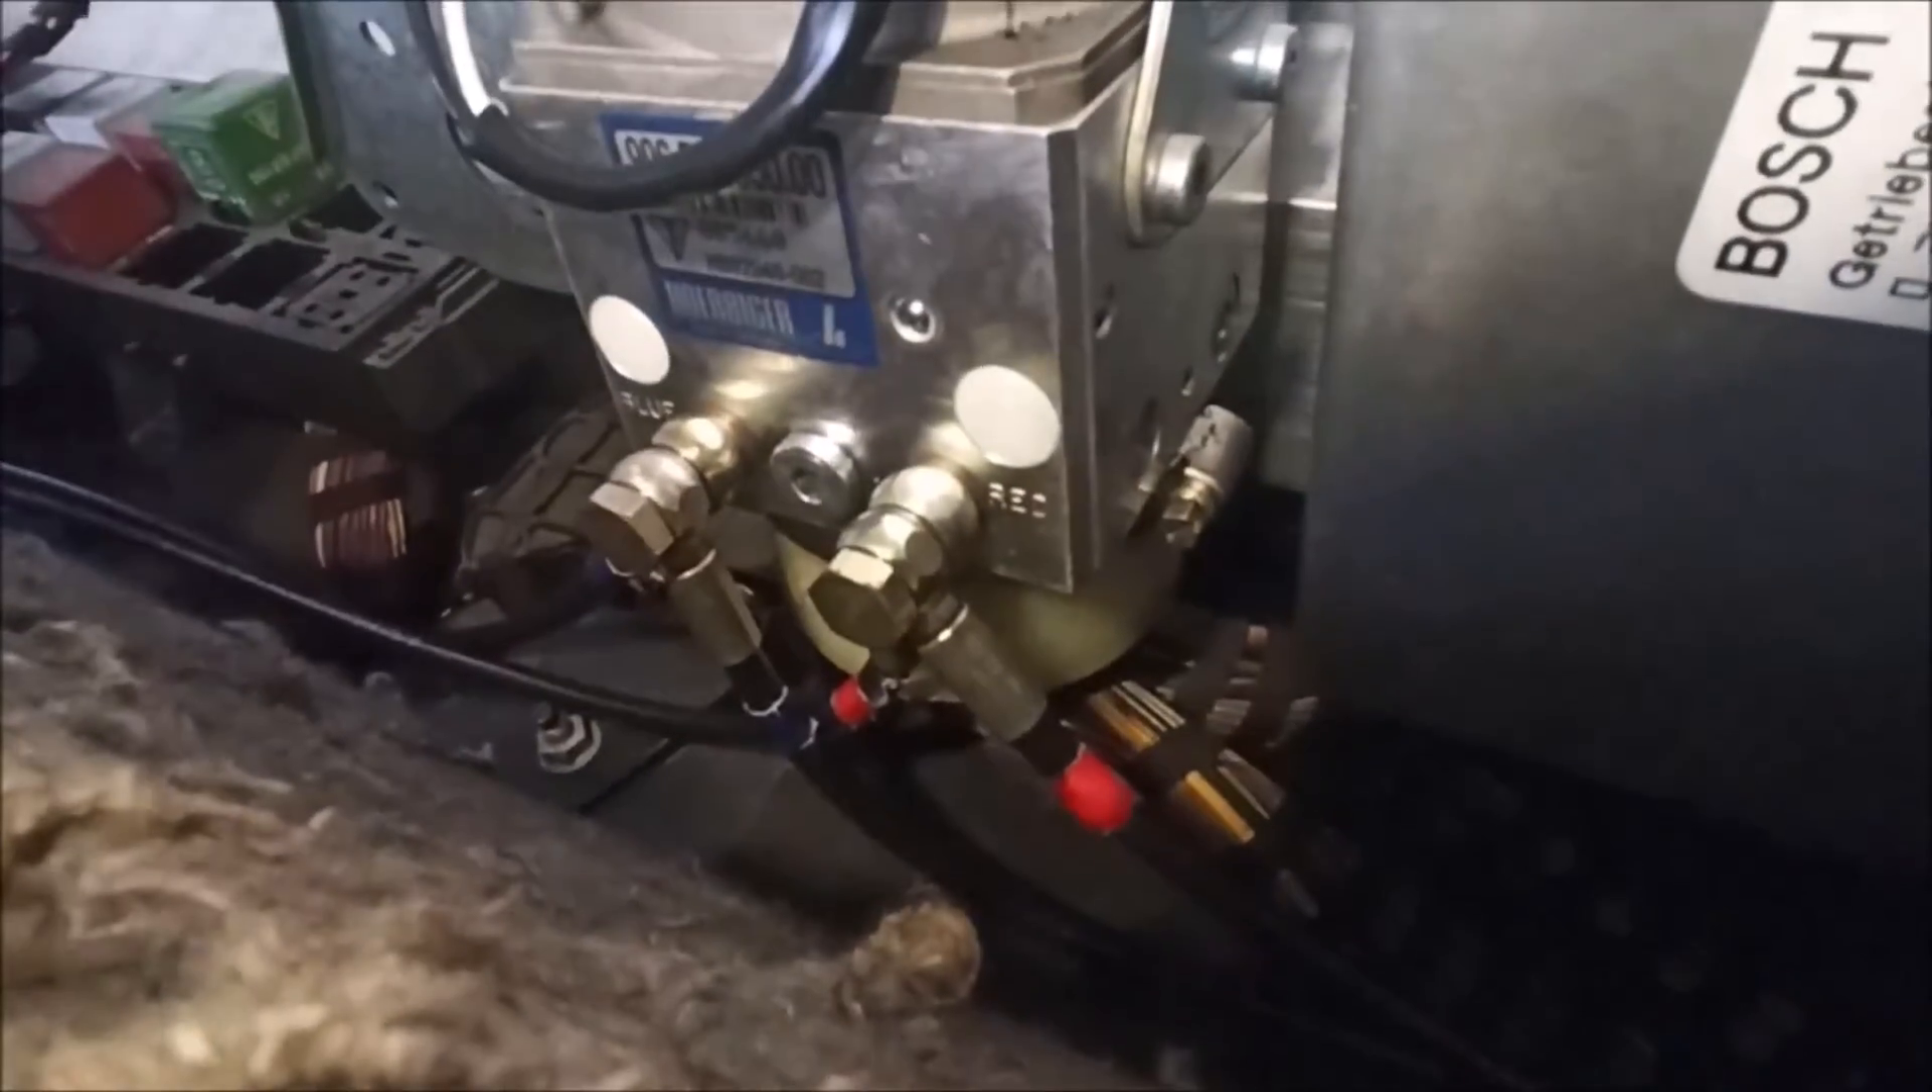Okay everything's tightened up and i've replaced the uh blue and red hydraulic lines back into the pump with the washers of course and the fluid reservoir is pretty much empty.